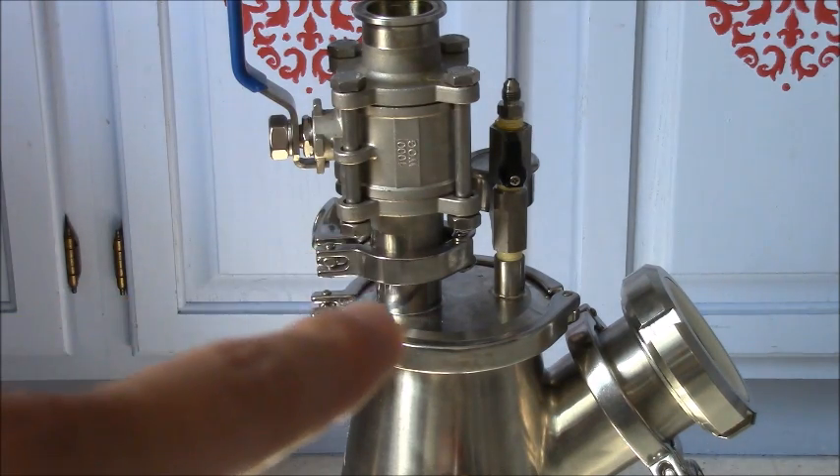As you can see, I added a ball valve.